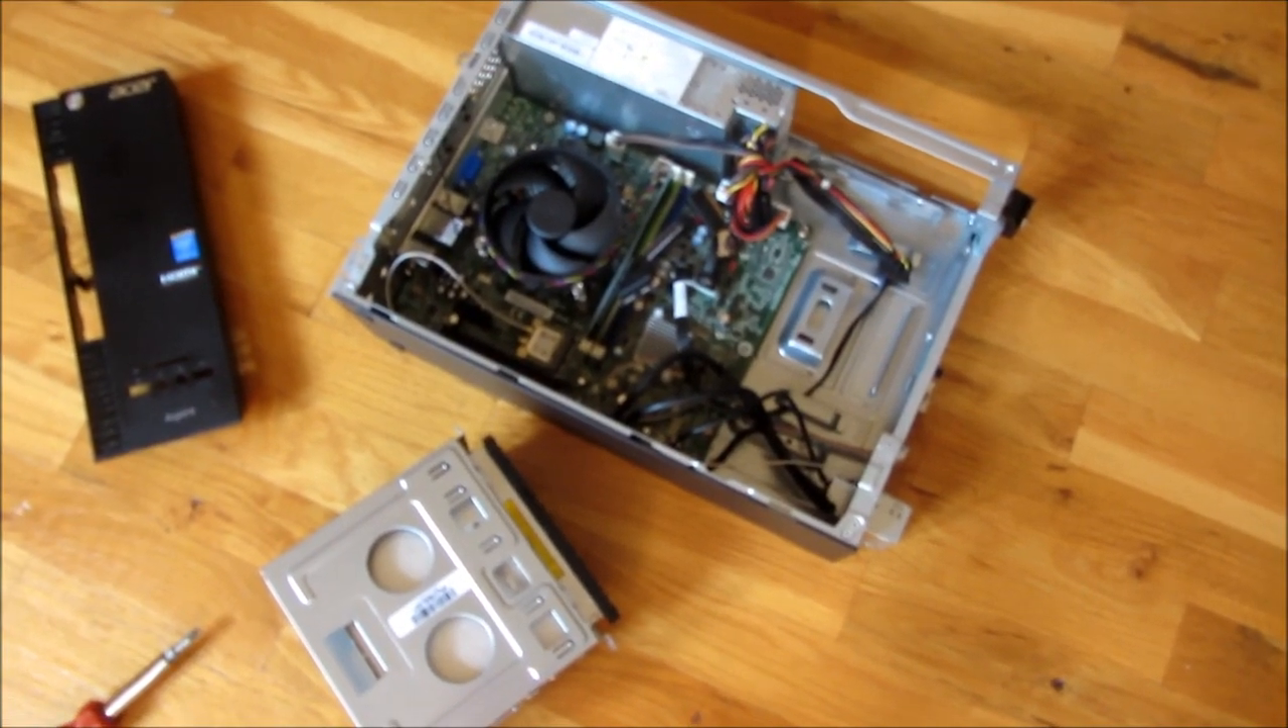So I removed the front panel.